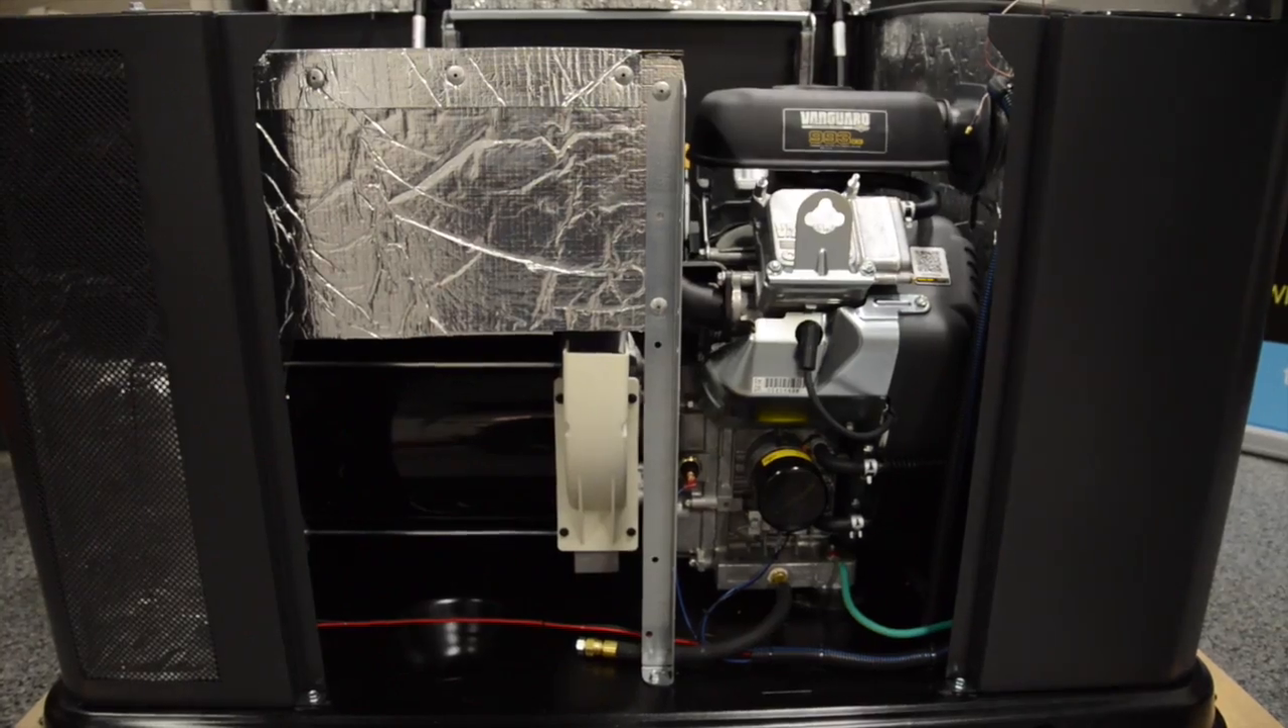Remove the panel out of the way and now we have full access to repair and maintain the engine.